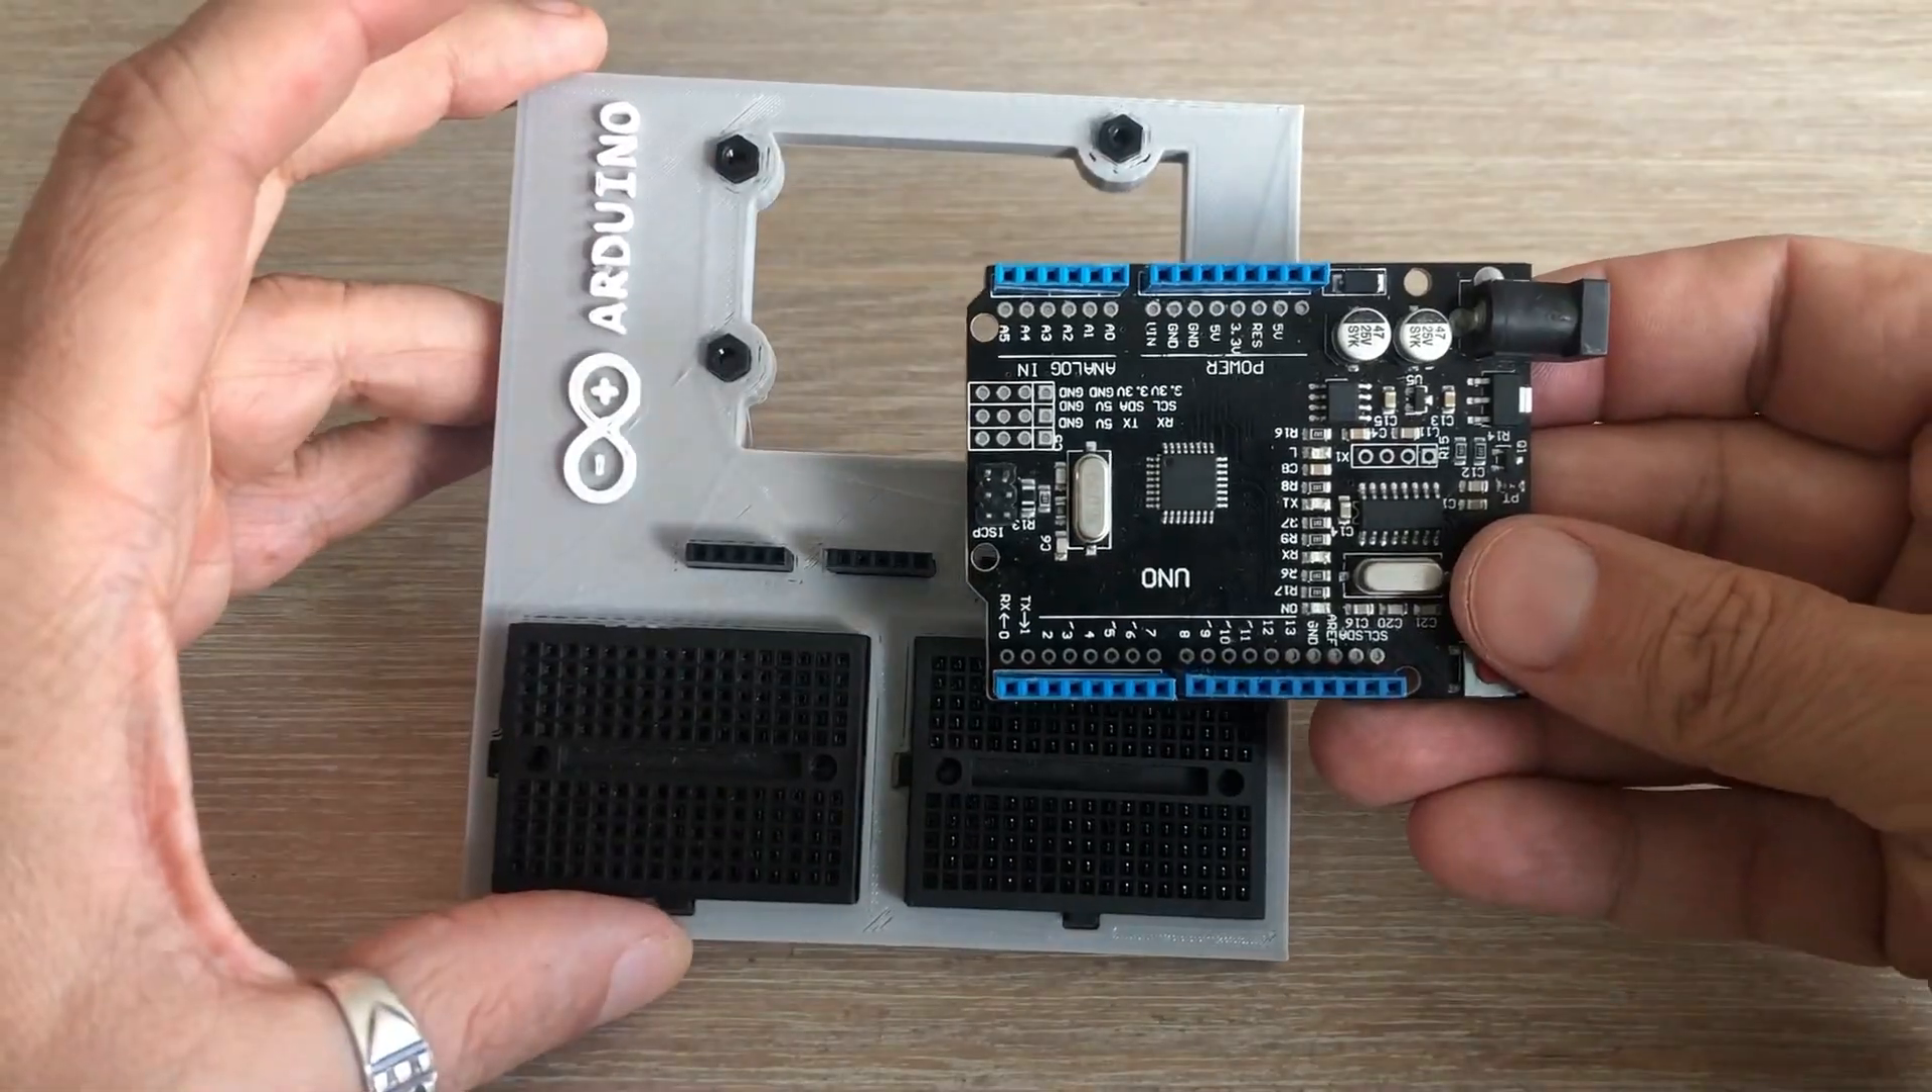And finally position the two mini breadboards where they belong. They fit nicely into position.